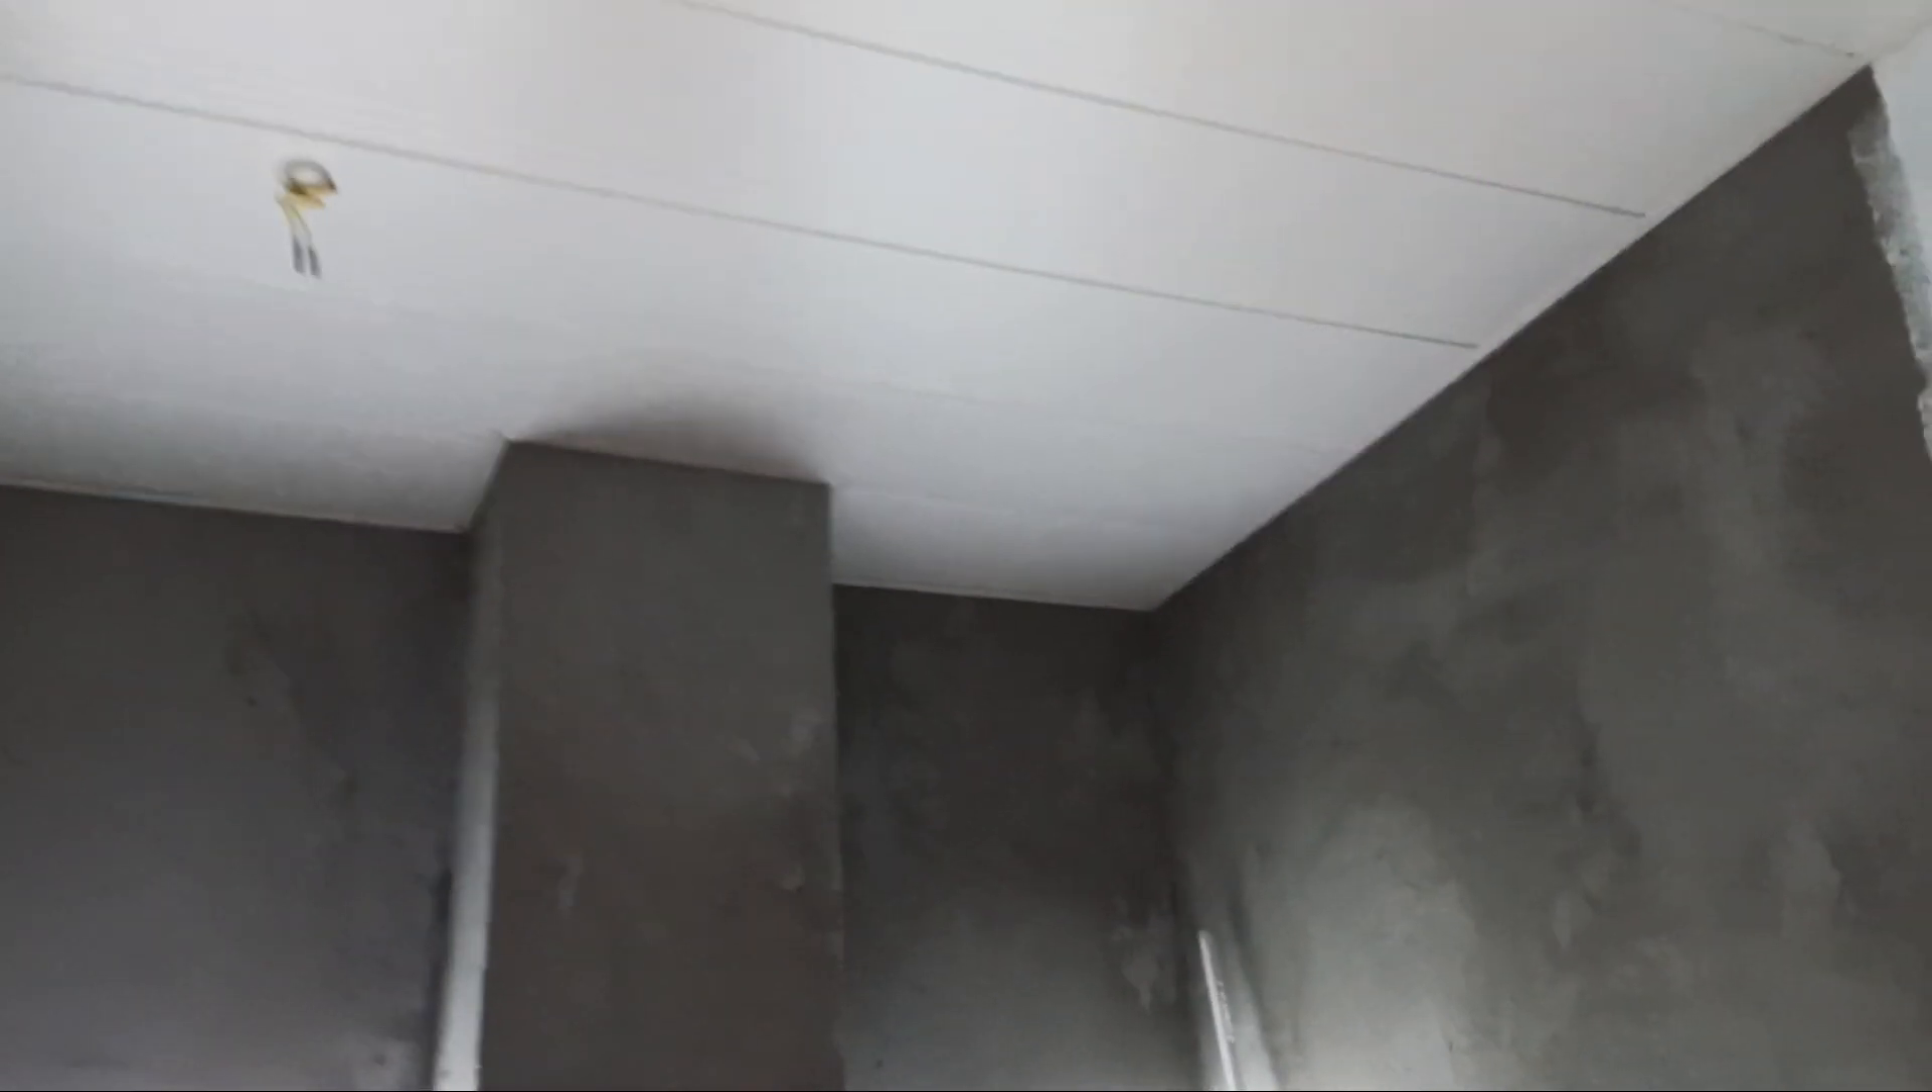So coming into the bathroom here, voila, you can see the ceiling in place. So these strips, they're quite long, they're 290 centimeters long.